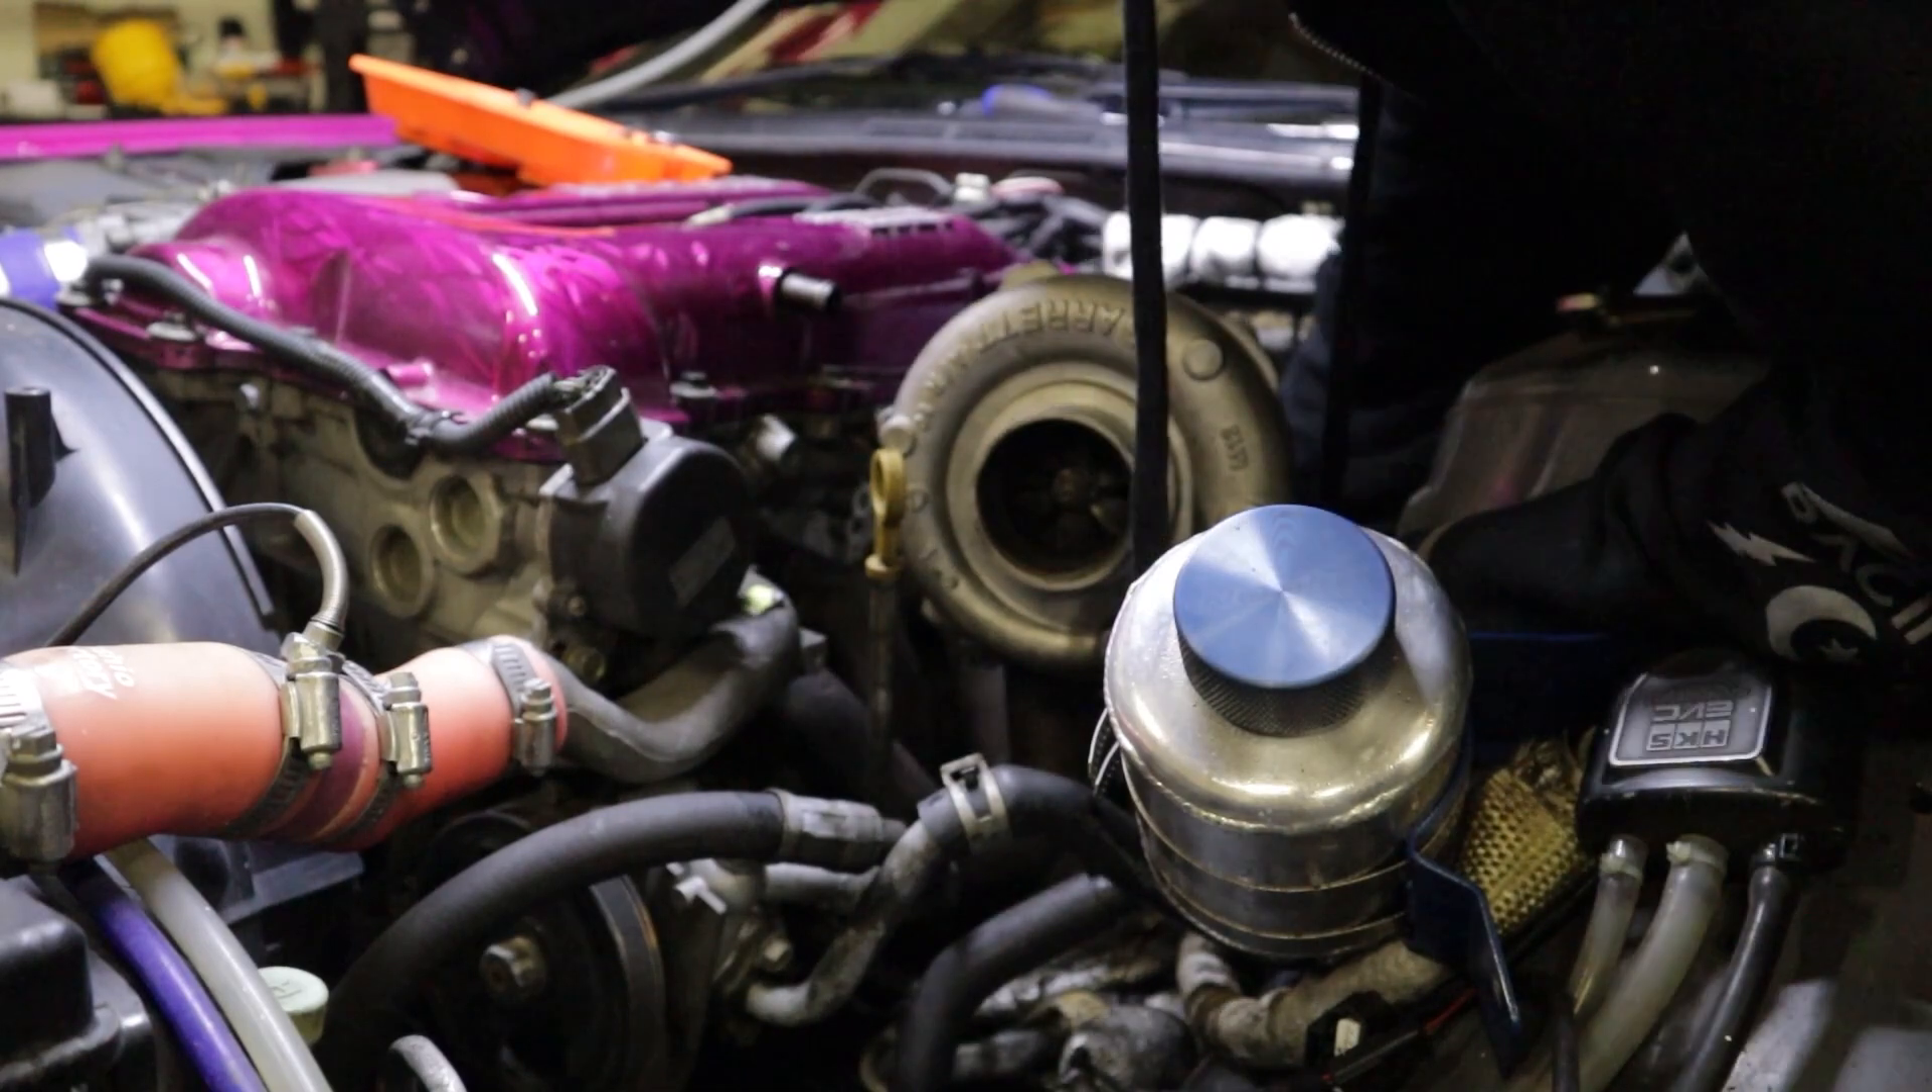All right that's the turbo in place.